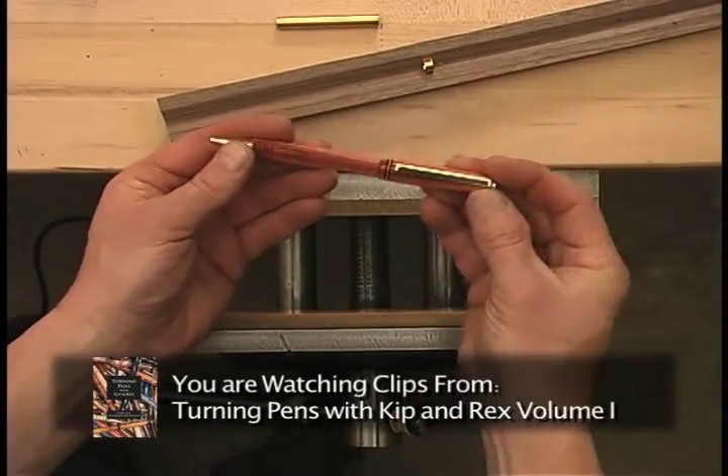Then we'll assemble the two halves of the pen and there we have our completed pen.